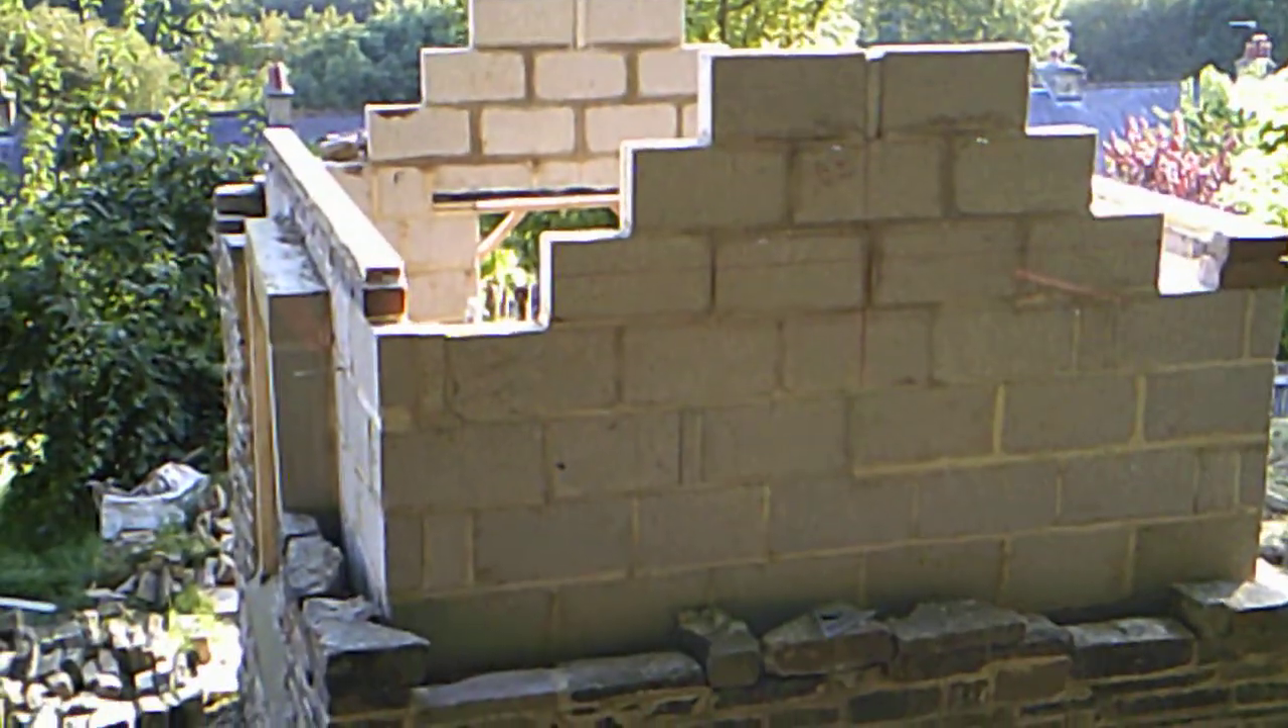I've done some more work on the shed and I've started putting up the gable ends.